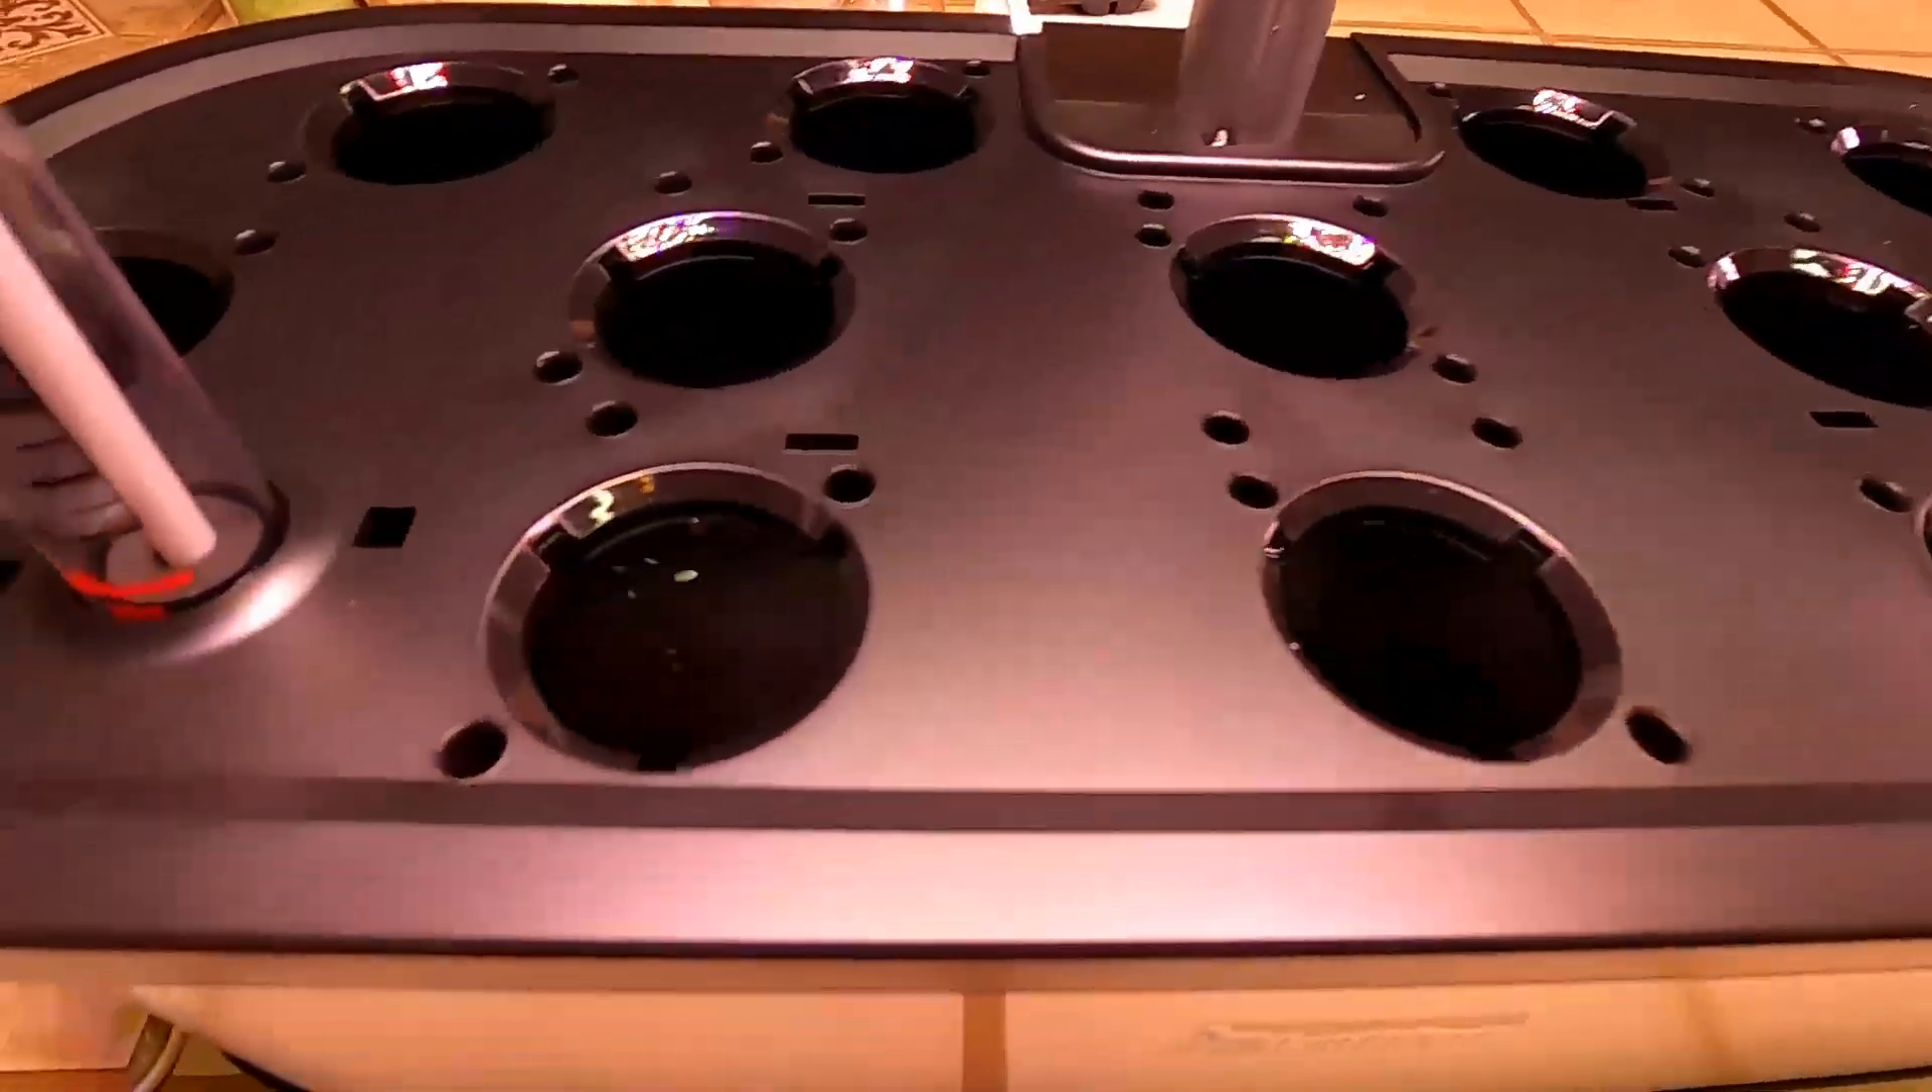Here's a shot of the system with the grow deck on.